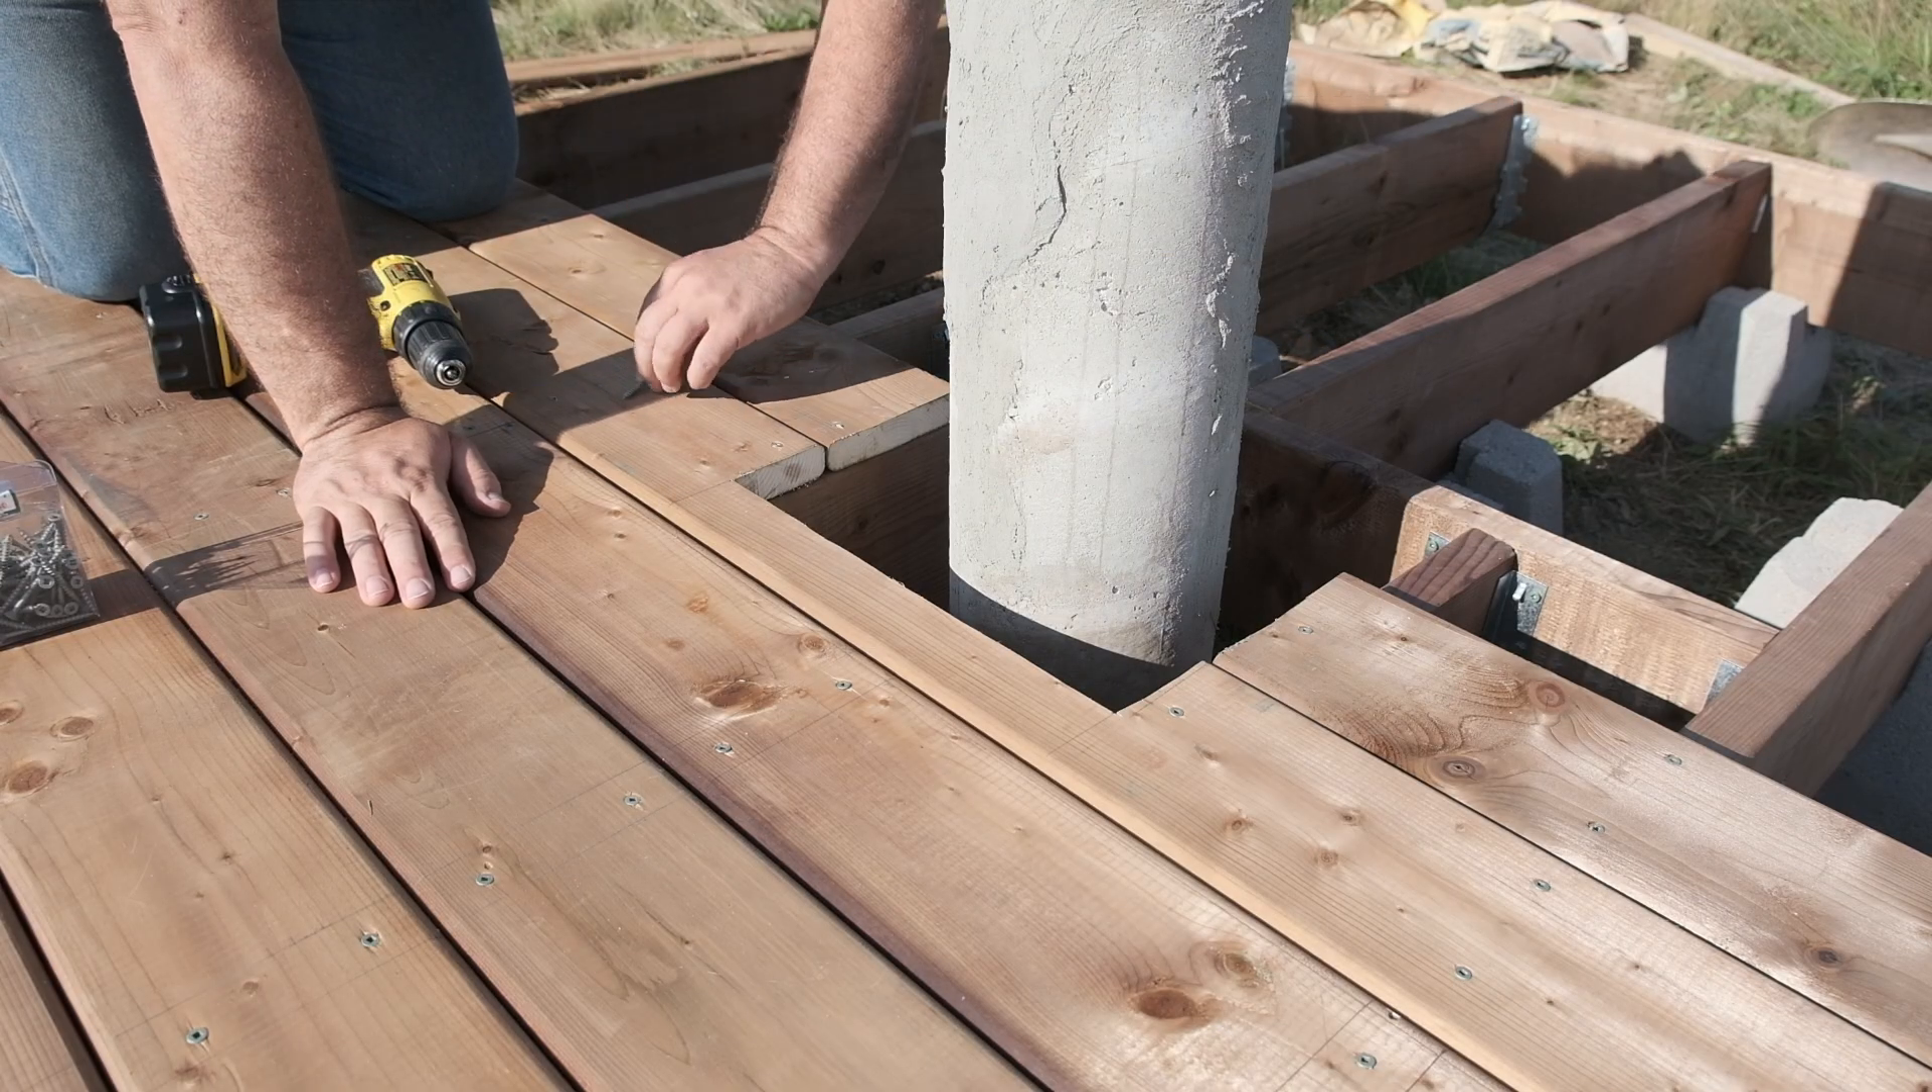Additional framing was laid in just around the pier so that there would be no overhanging of floorboards, making them all the stronger.